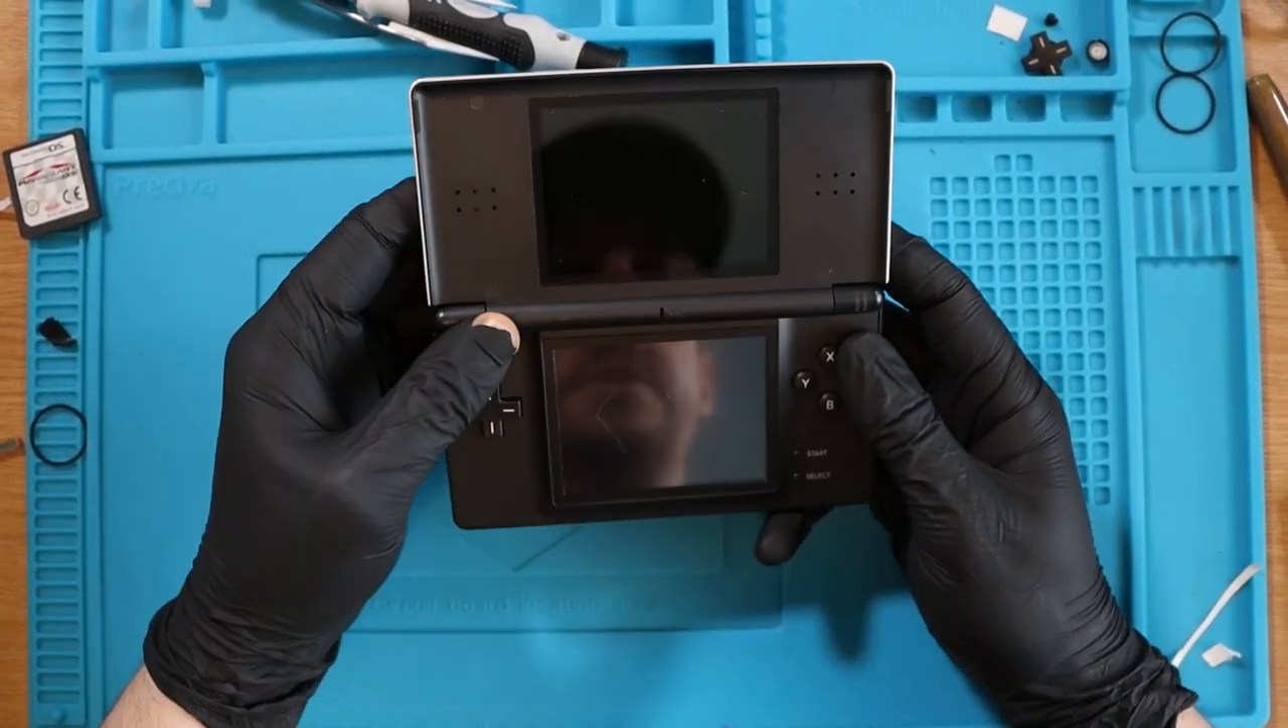The hinge we got the hinge all good it's all put back together real nice.